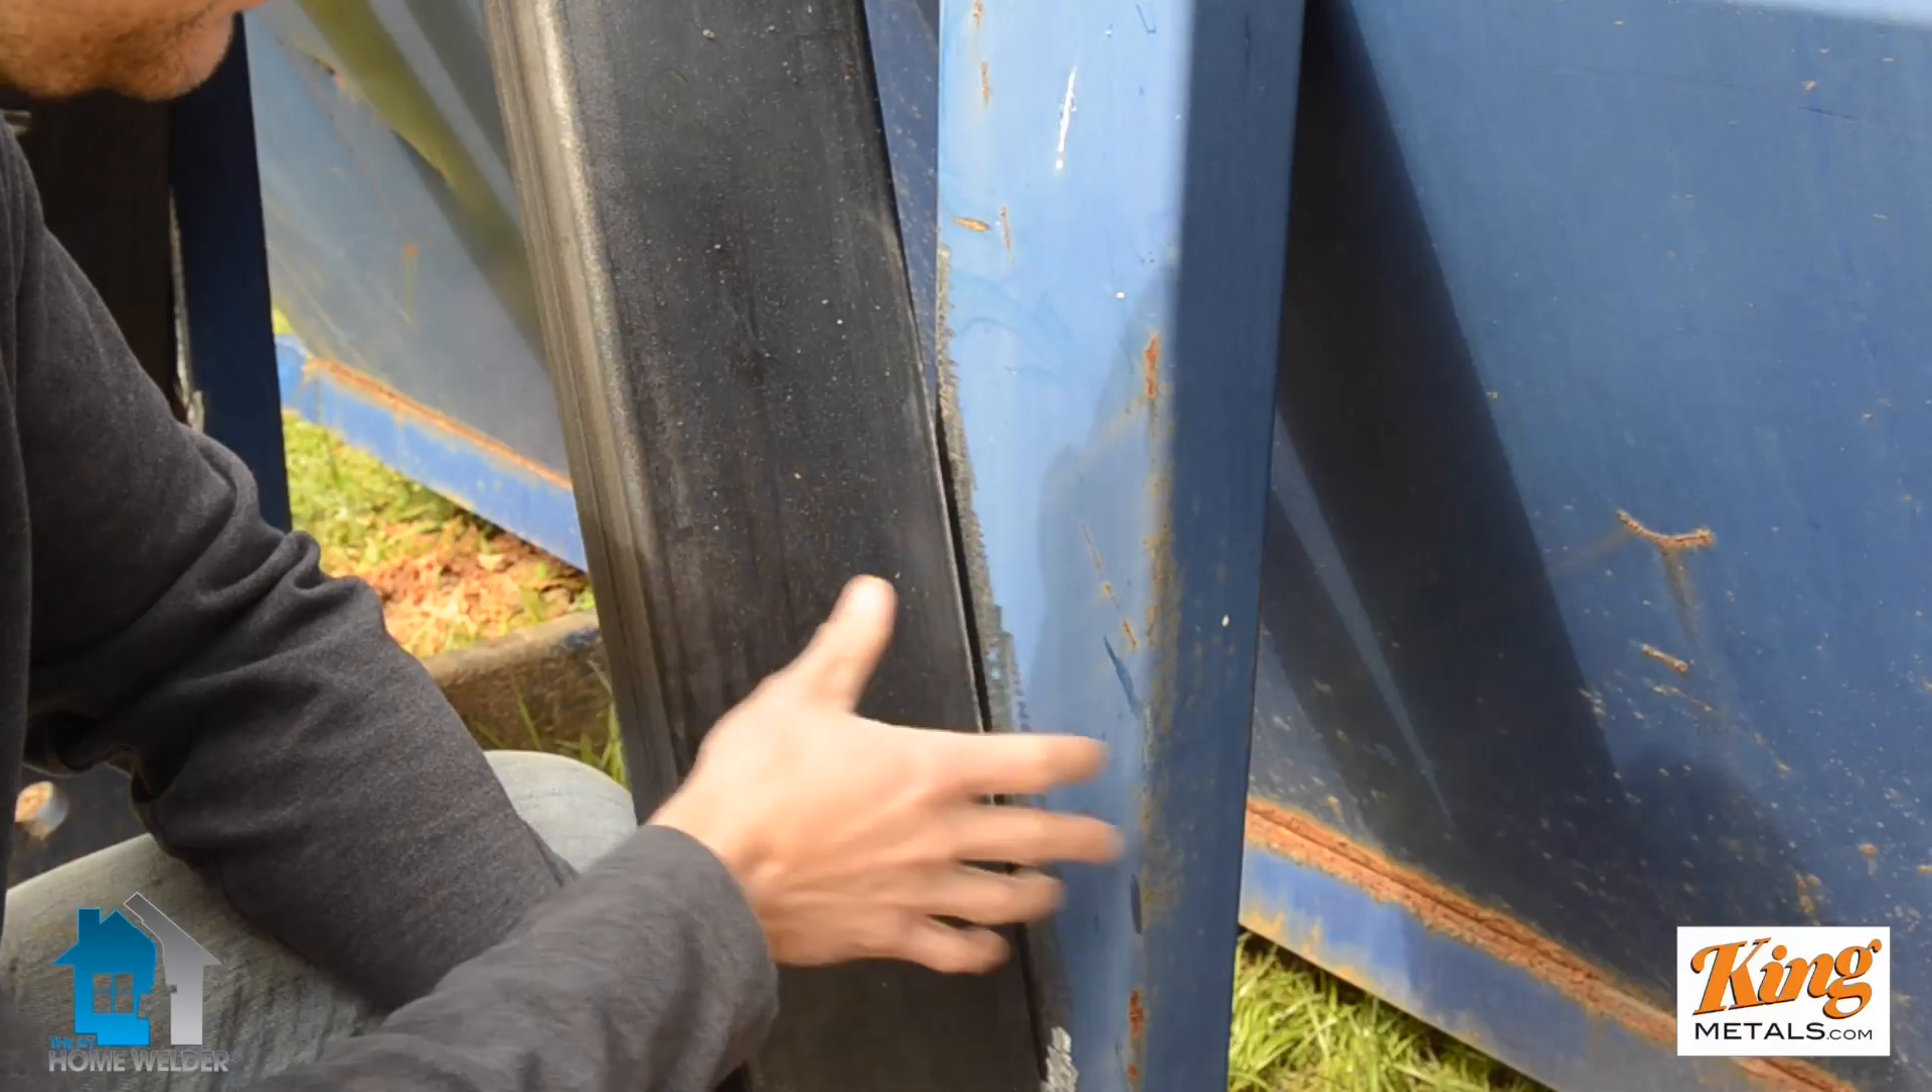You see I don't have, I'm repairing this dumpster and I can't get everything flush to each other.